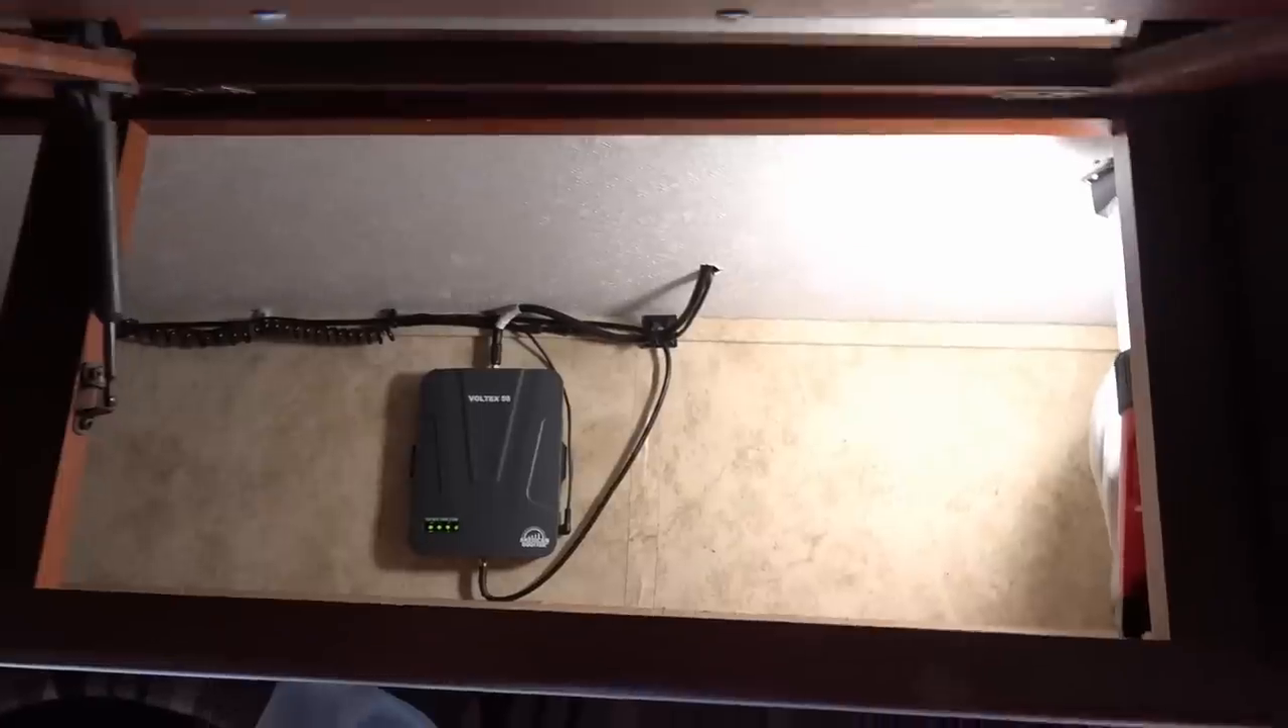And I've cleaned up all the wiring. Tidied it all up and mounted the Voltex 50 amp on the wall there.